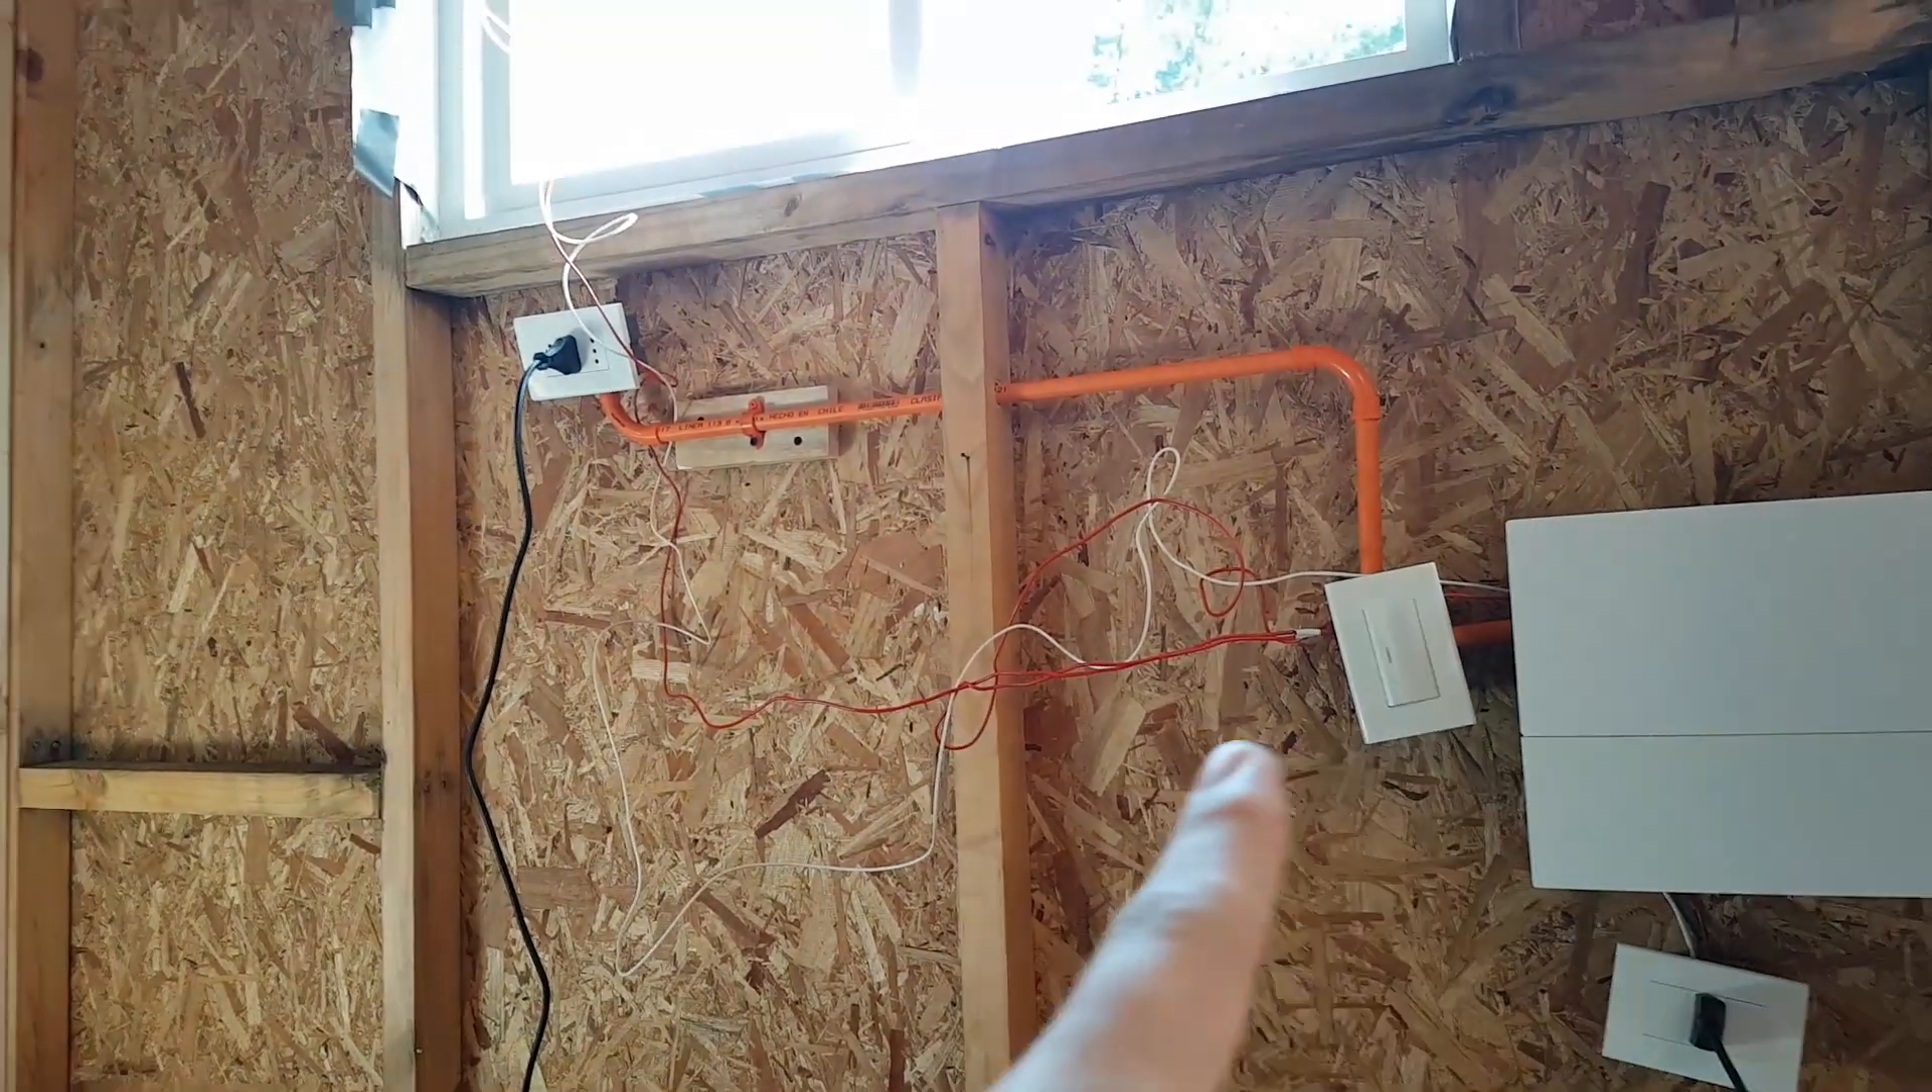El interruptor y el cable a la luz por ahora están puestos así nomás.